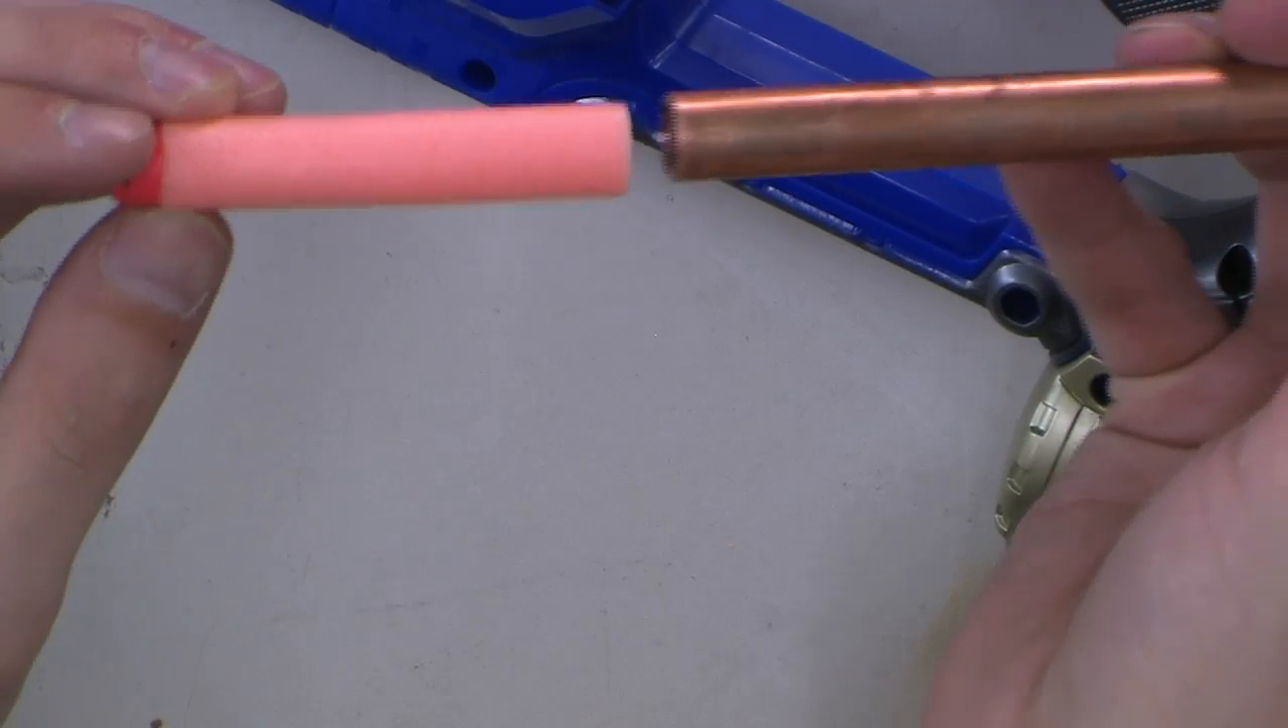You'll notice that the dart matches the diameter of the tube they are the same.